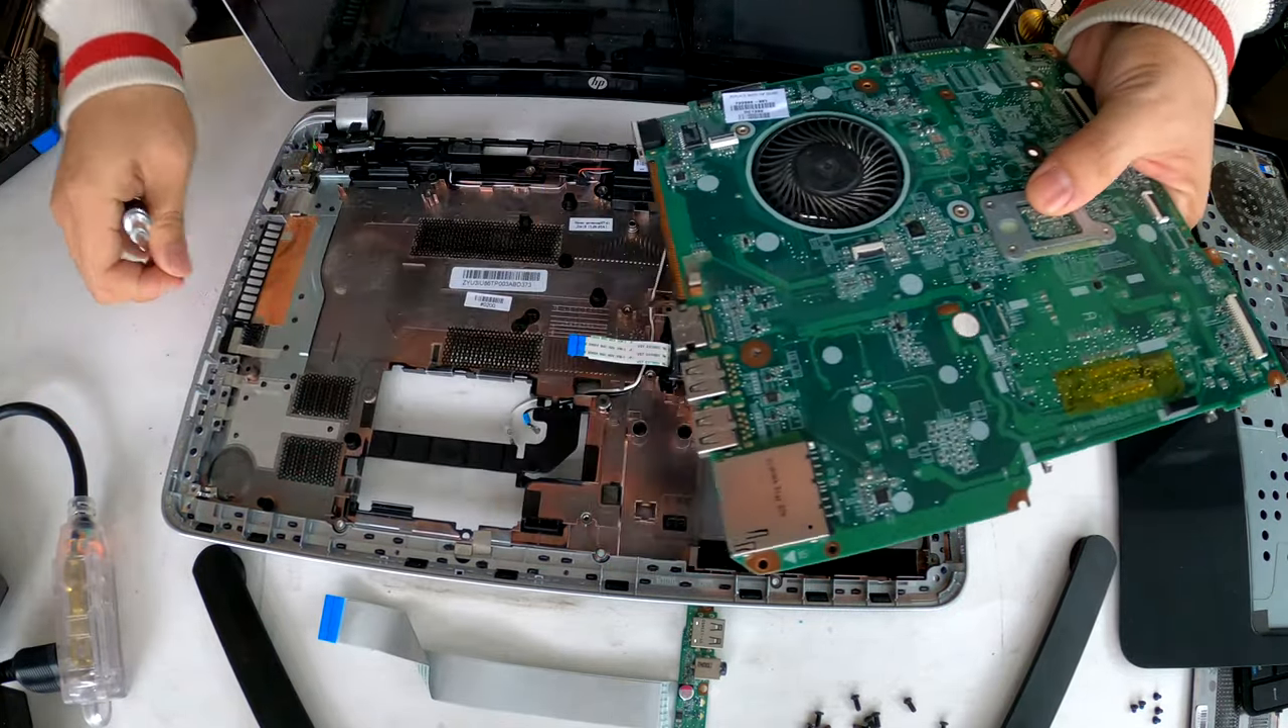Now the motherboard is completely removed from the laptop and that is how to disassemble hp 15 inch pavilion n020 laptop.